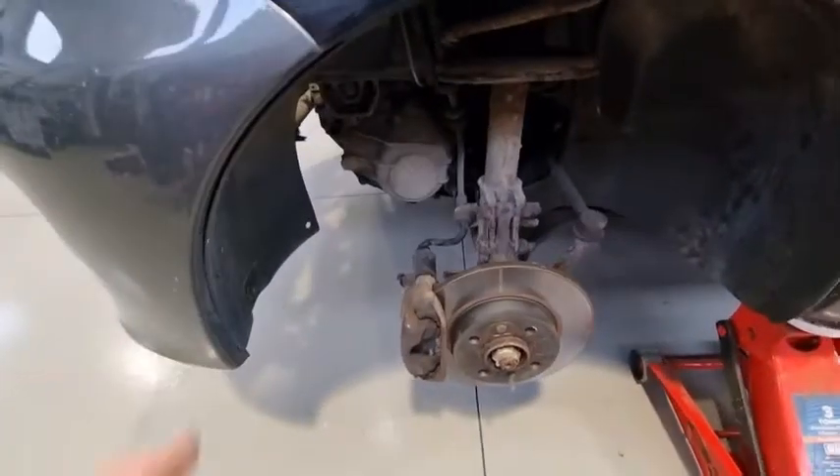Okay, guys, so I've now taken the wheel off.